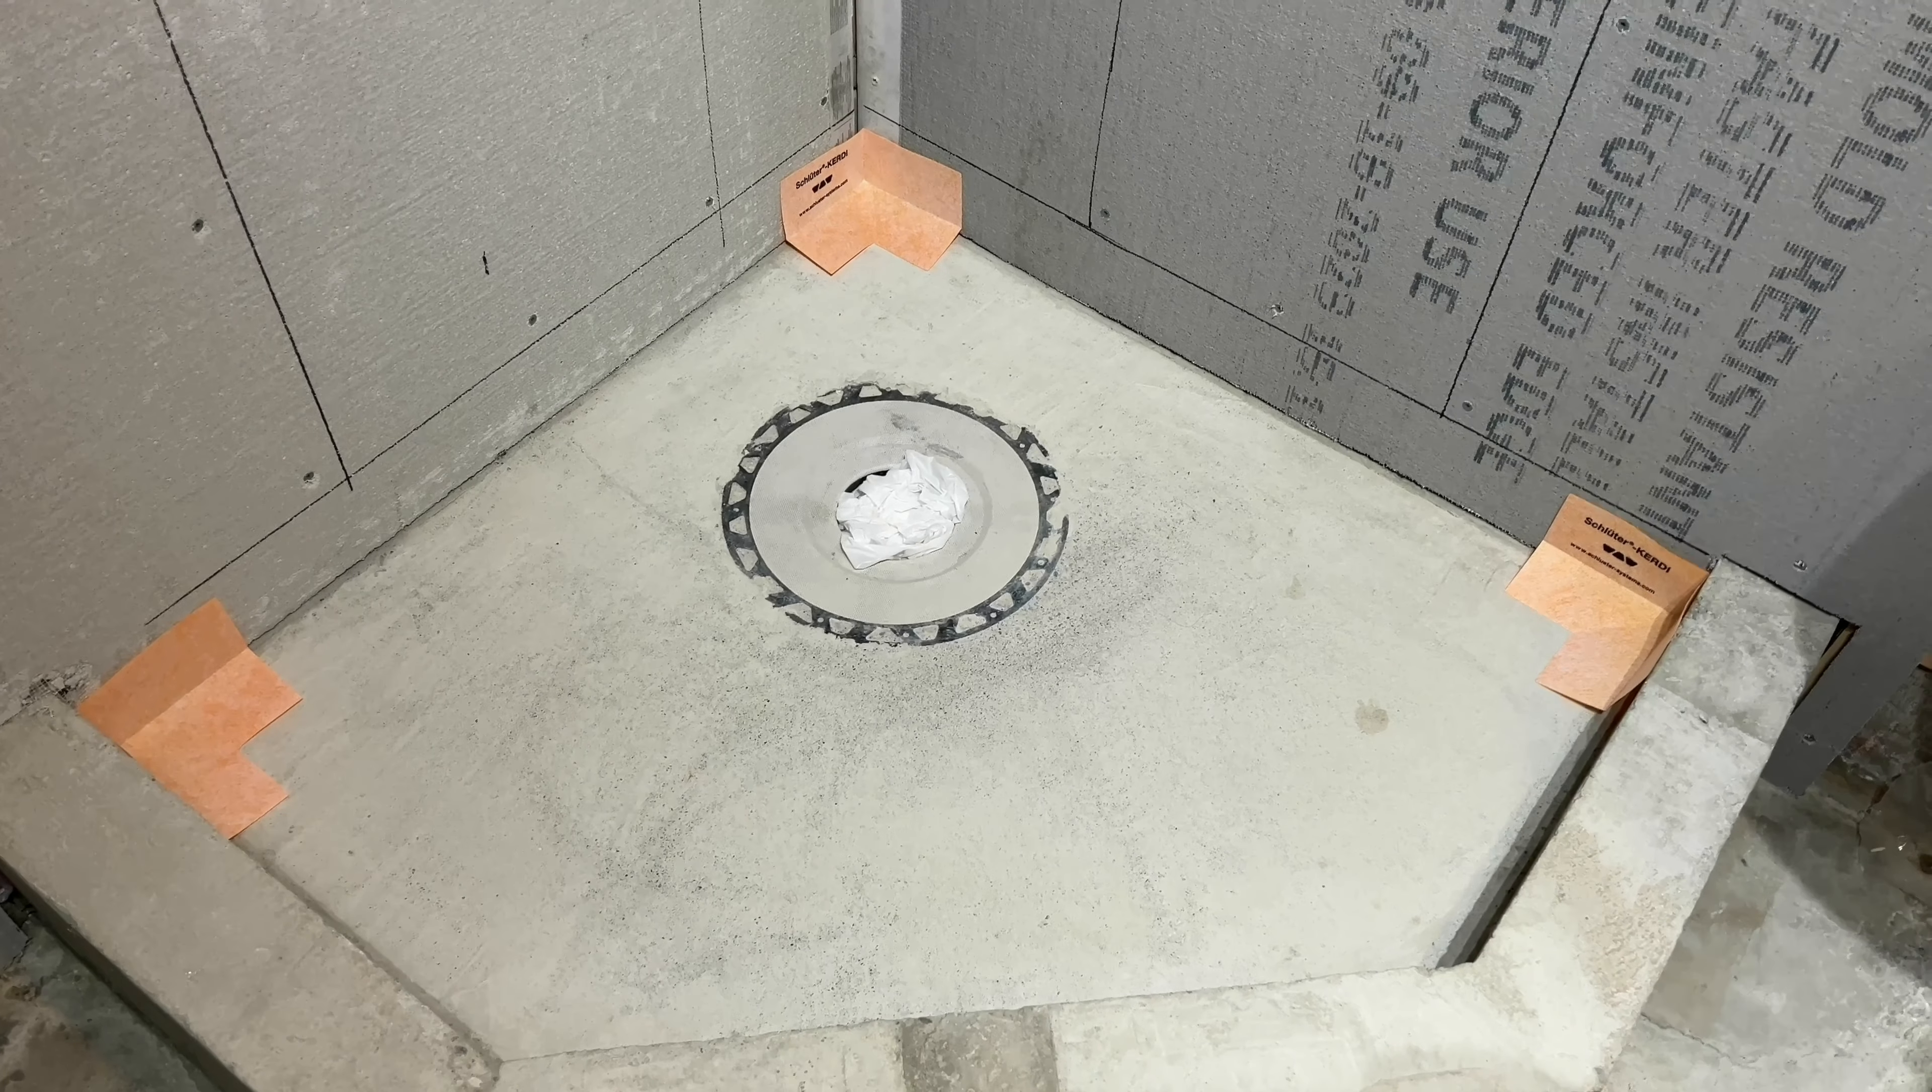Okay, so I've got the three corner pieces just sitting in there.